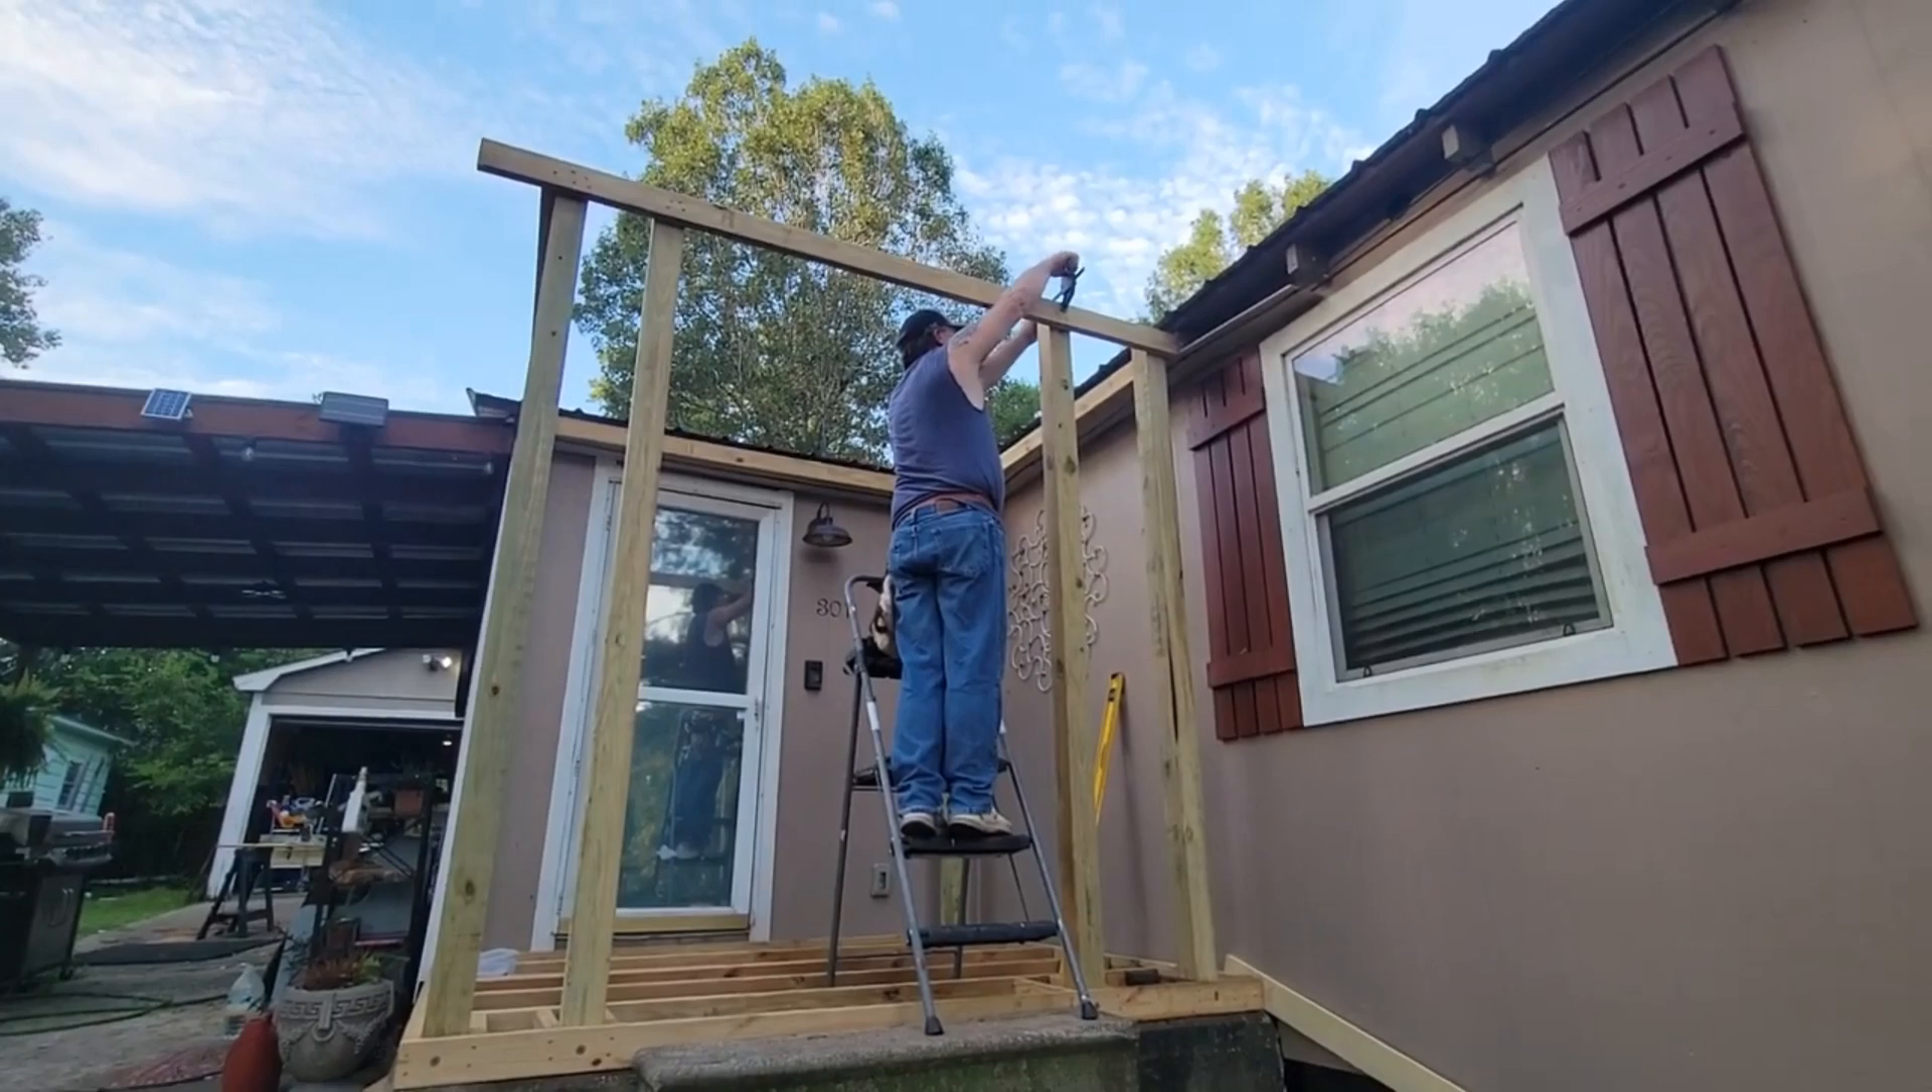So all the posts are up now, right? Yes.